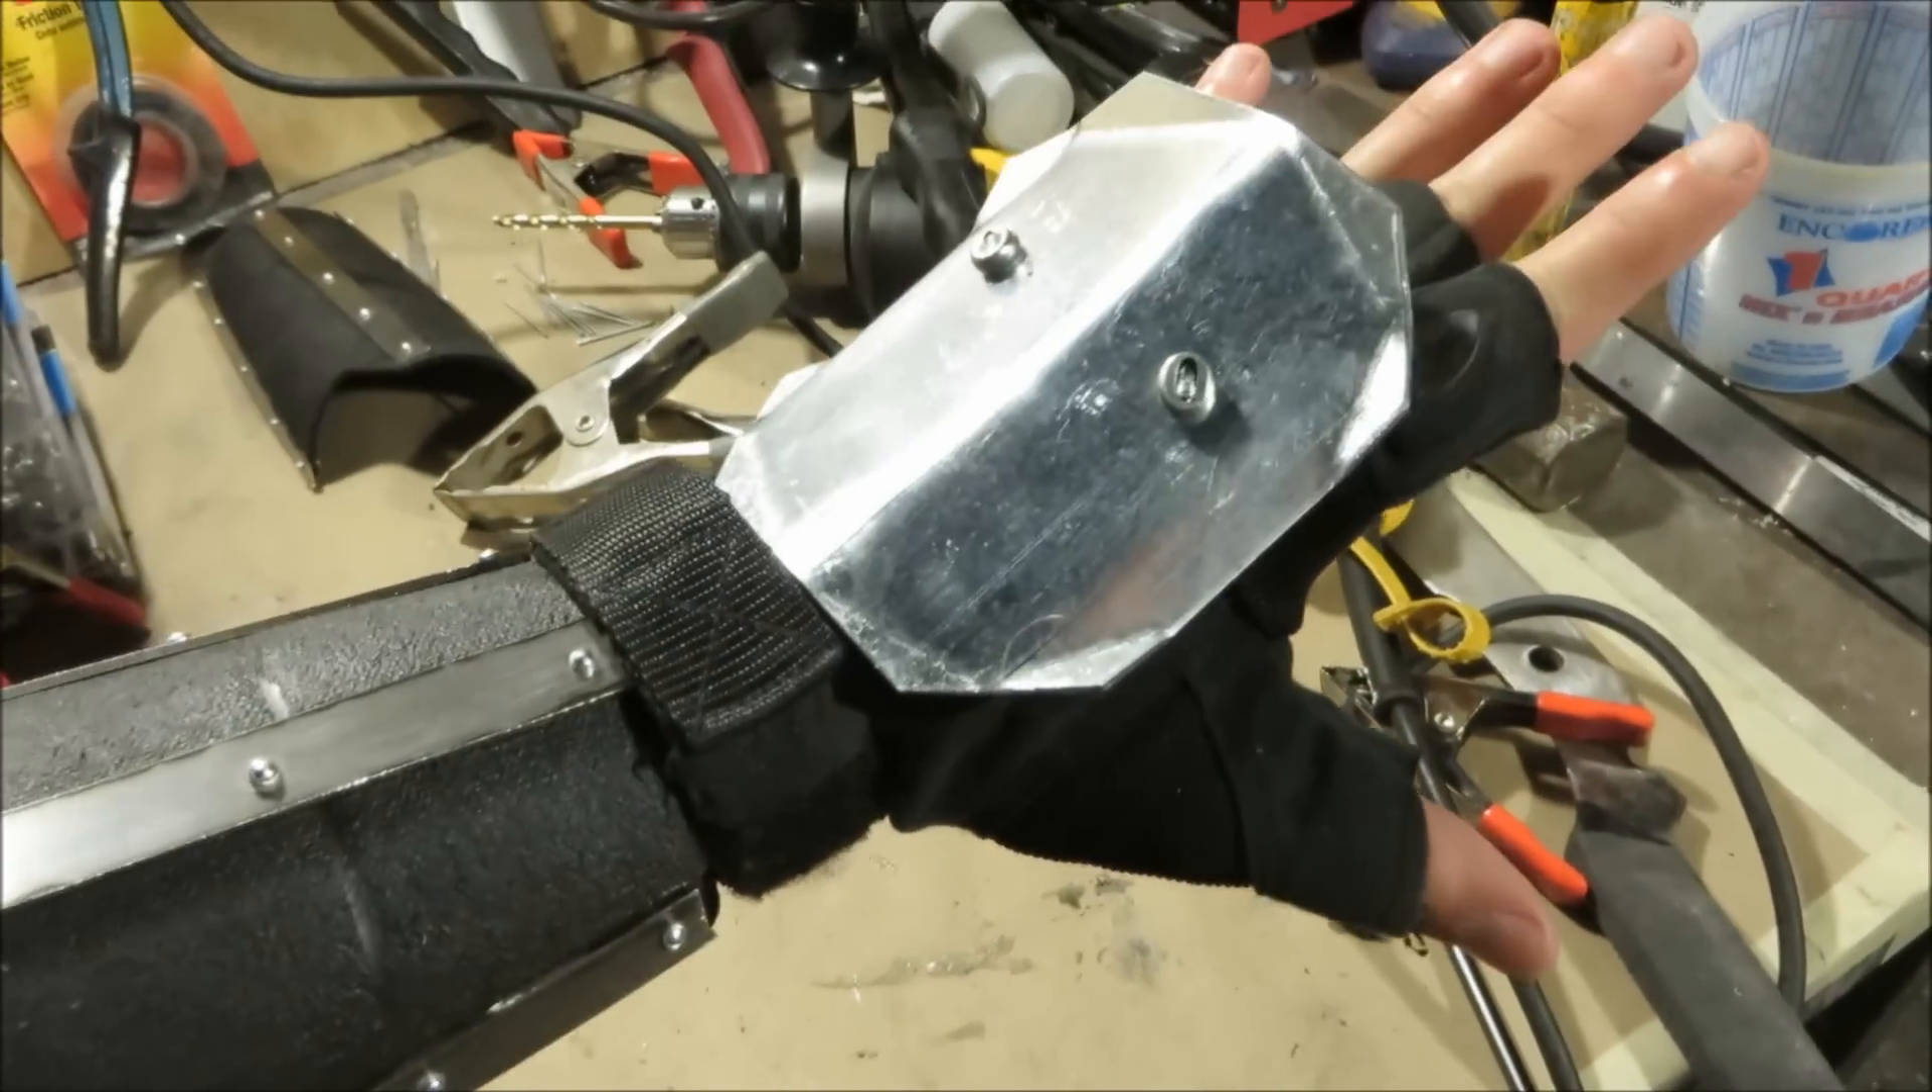So here's what we got so far with a glove underneath it. Now we have to make the plate that protects the wrist and links both of these pieces together.